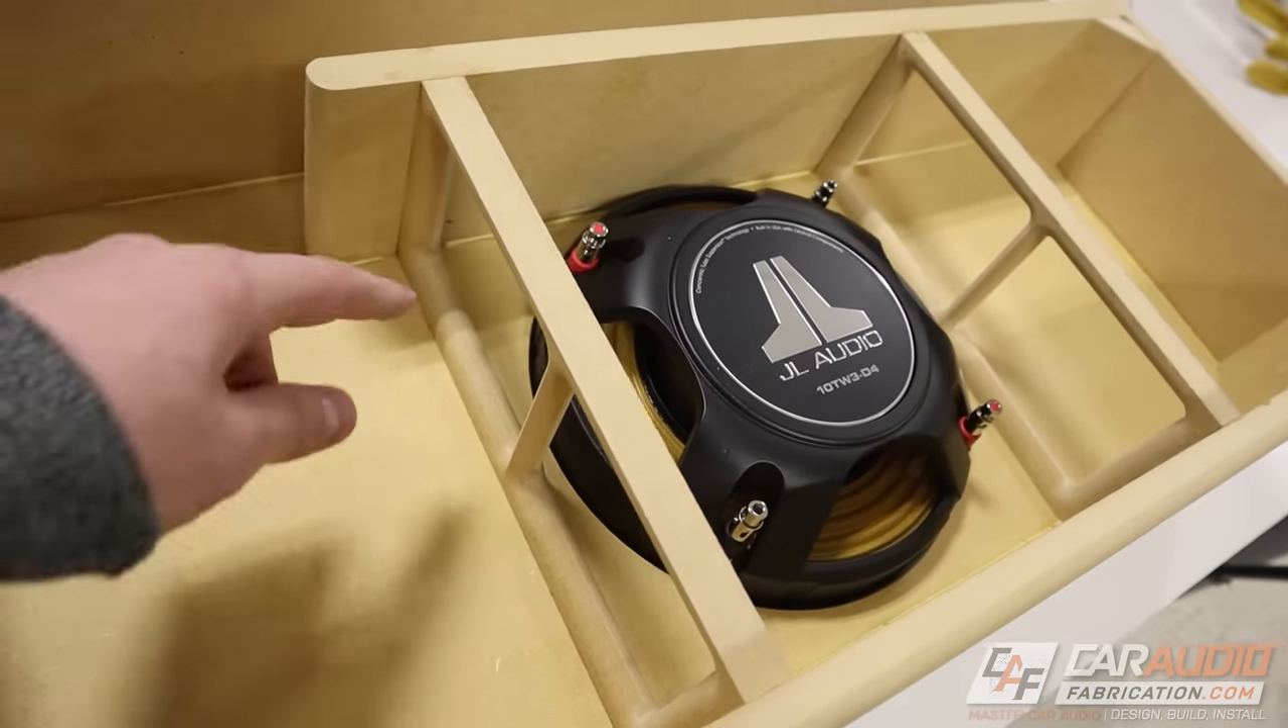You can see that this bracing is nice and close to the subwoofer.